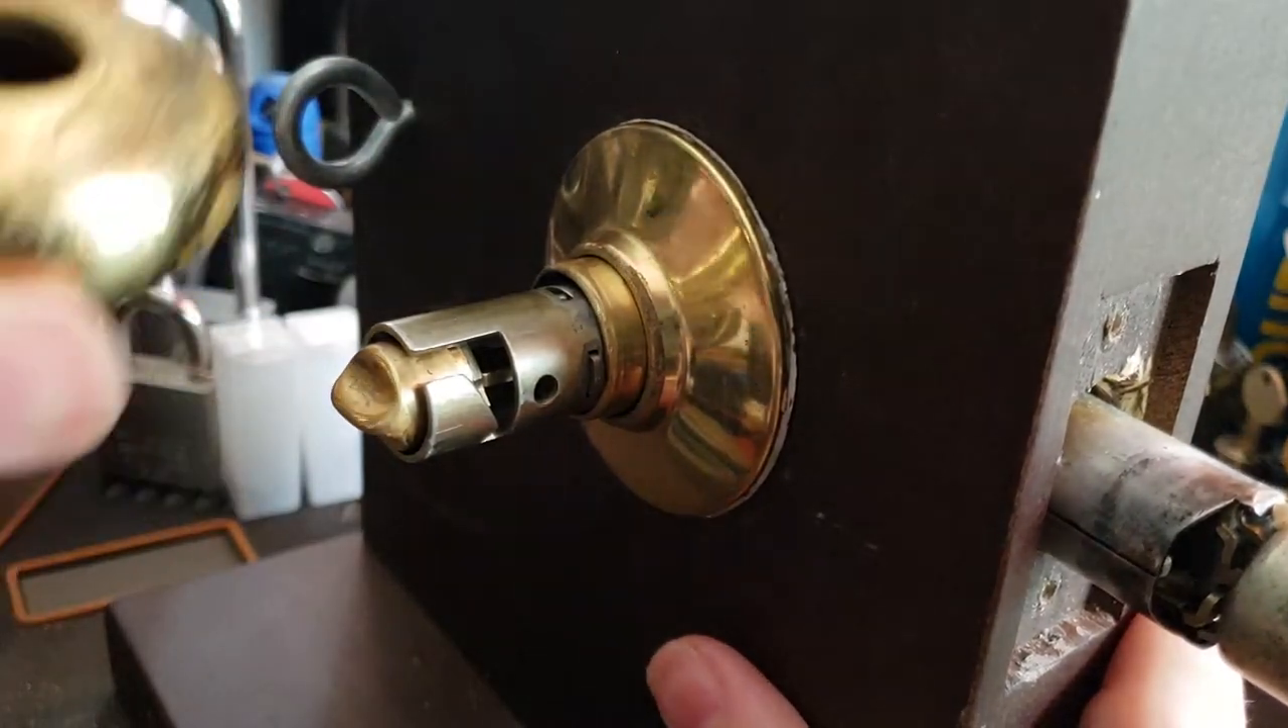So there we have the inside knob taken off.